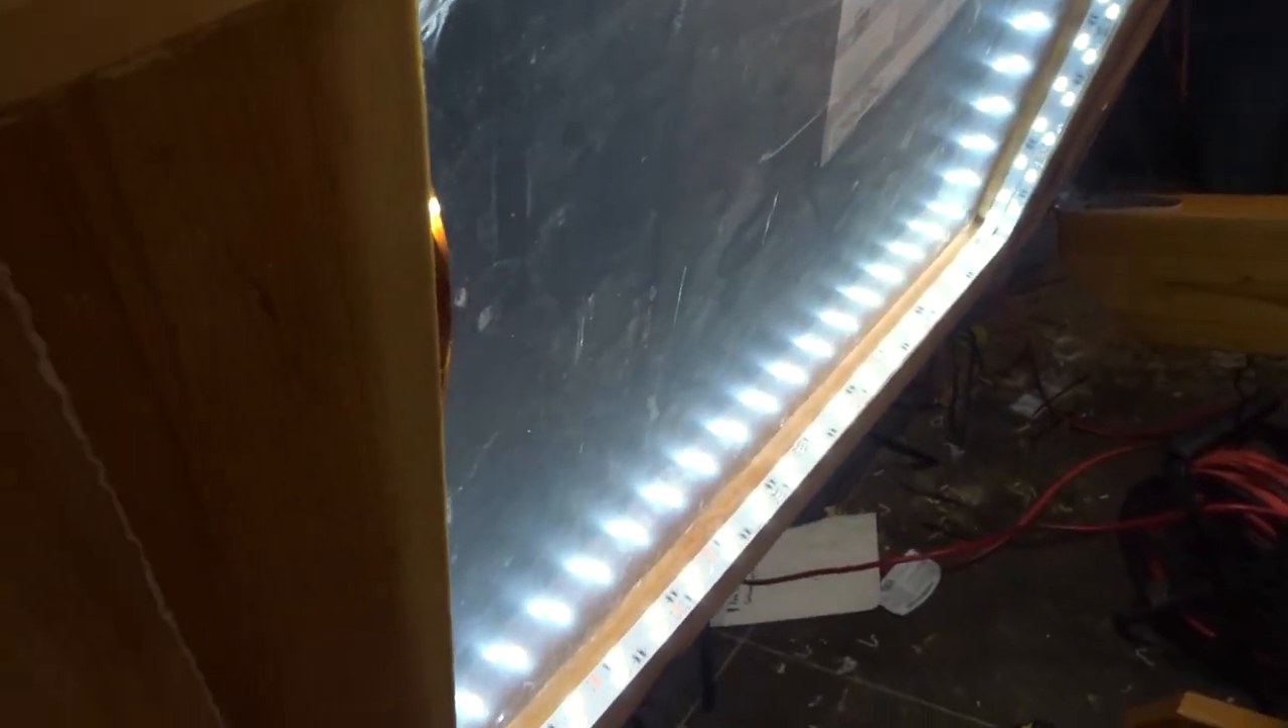I also got the light strips mounted, but we have a problem.